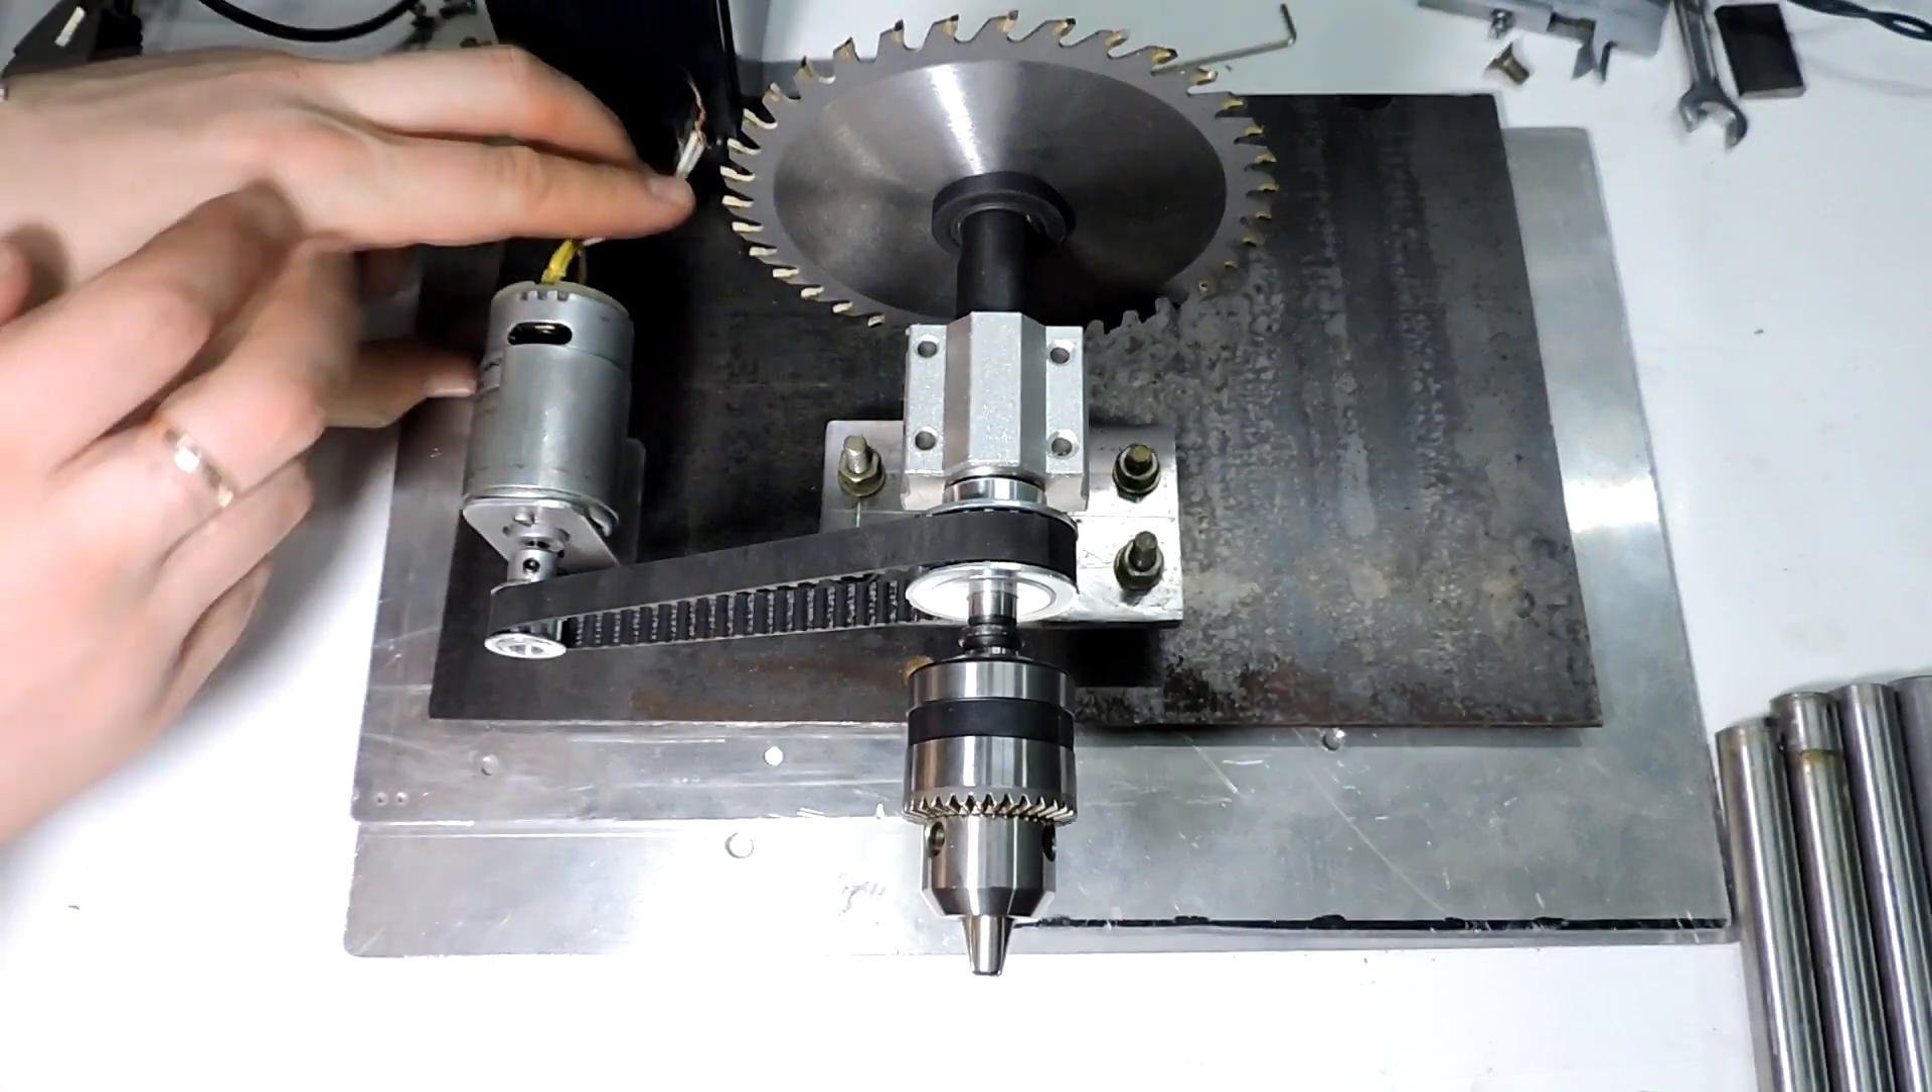Тут нужно быть осторожным потому что уже установлен сам диск.